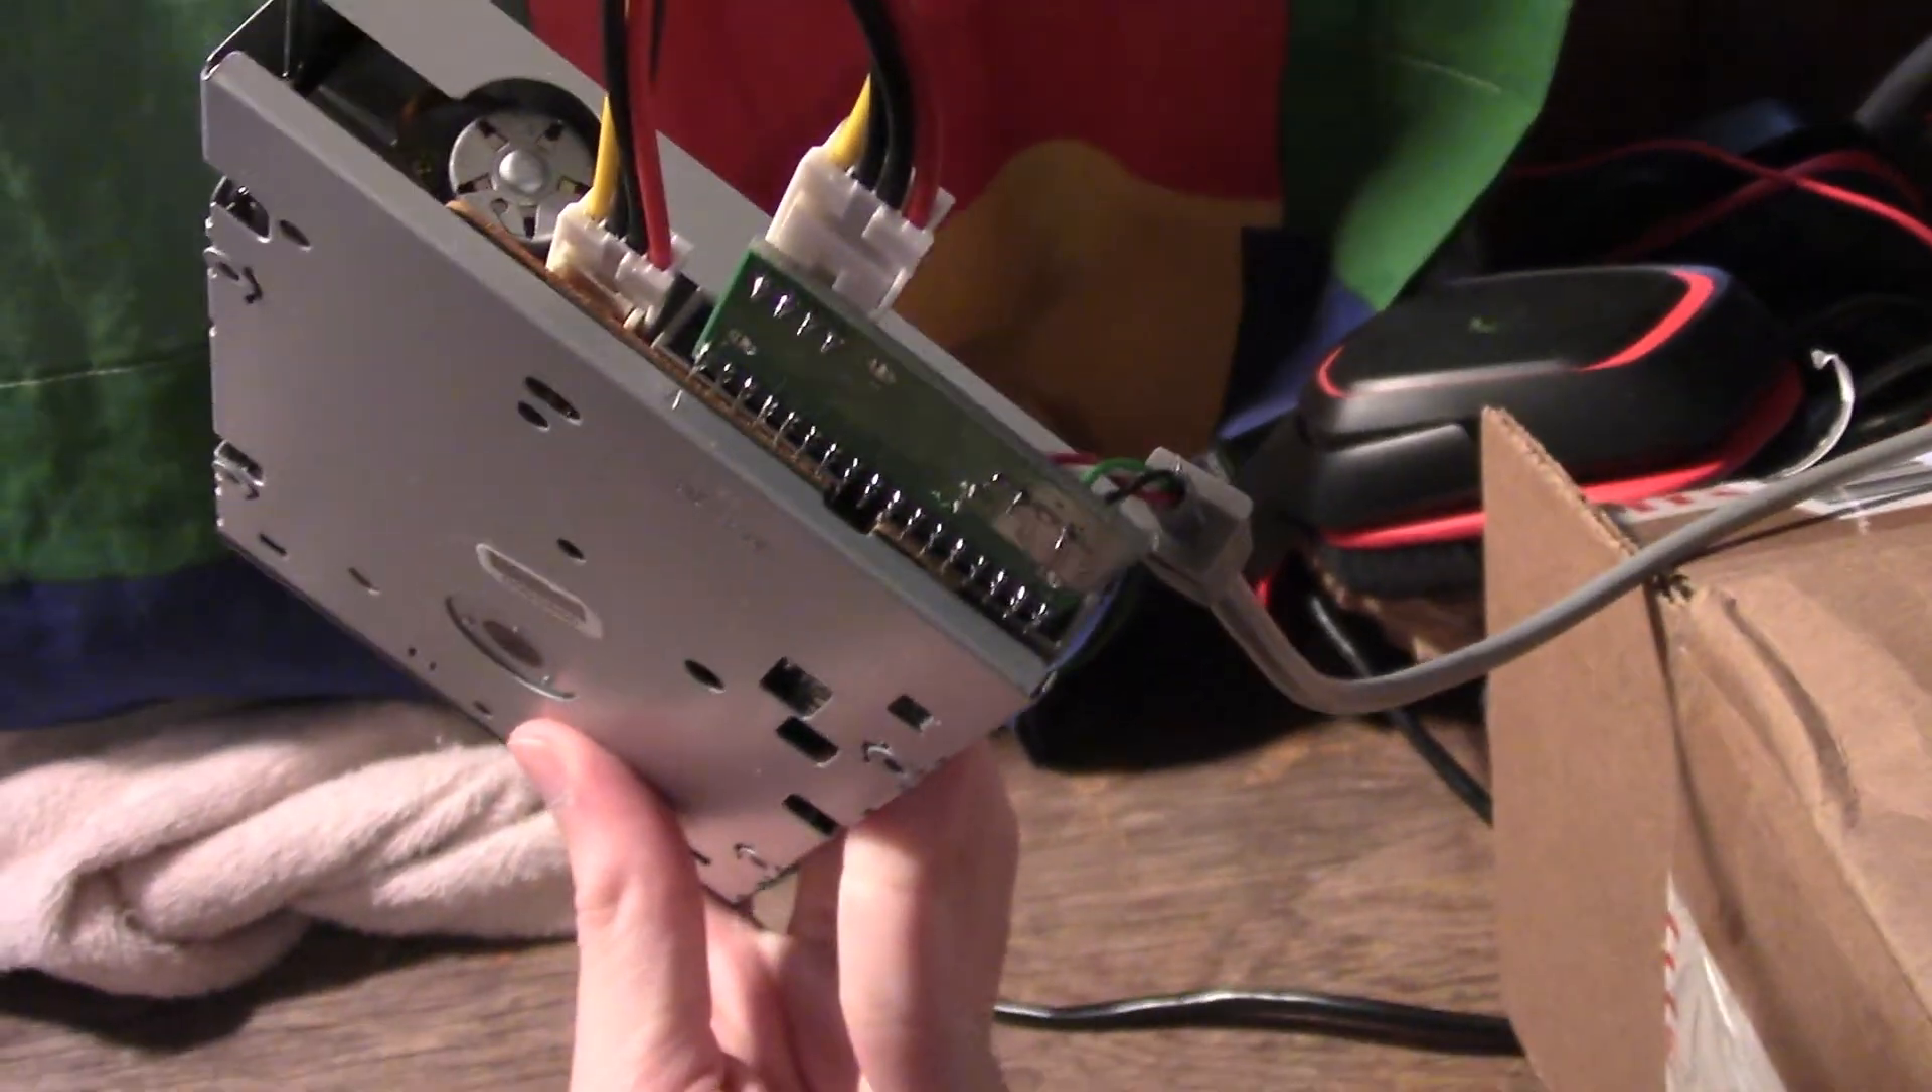Here's the drive. Here's the connector in place.